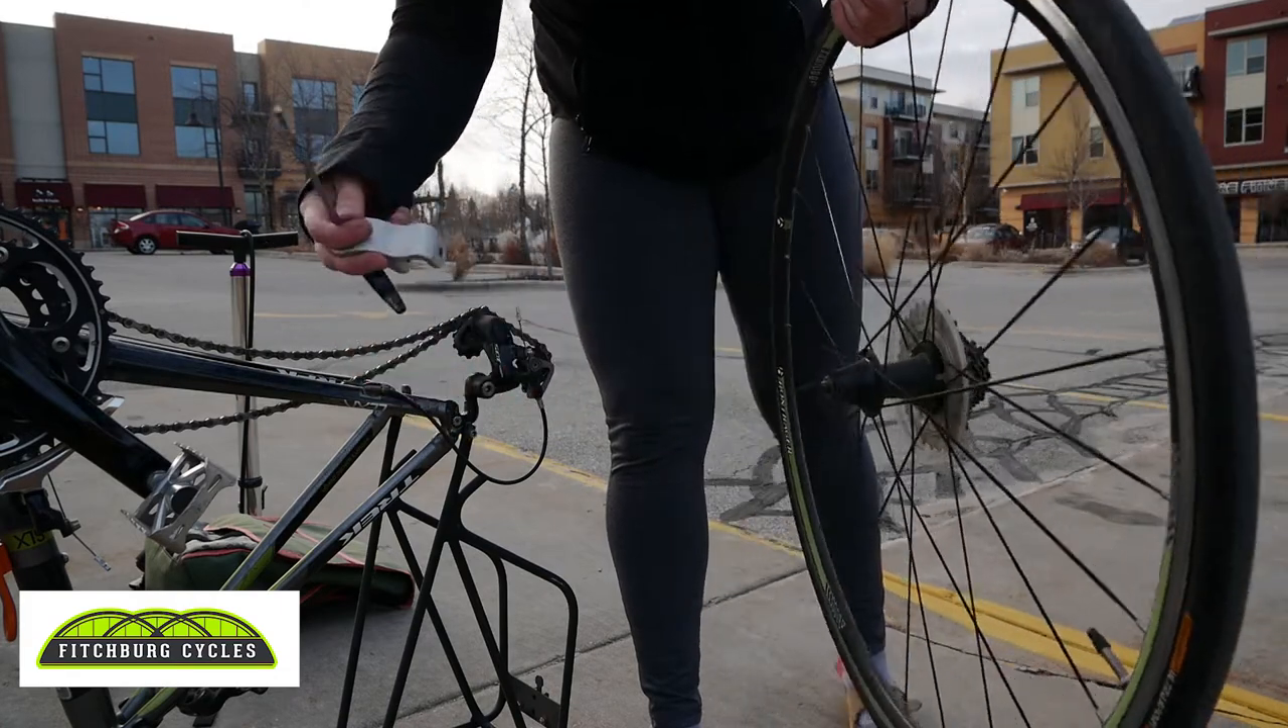So right now I have the wheel off and here's the rest of my skewer that I'm just going to take out for the moment and put it down in a safe place.